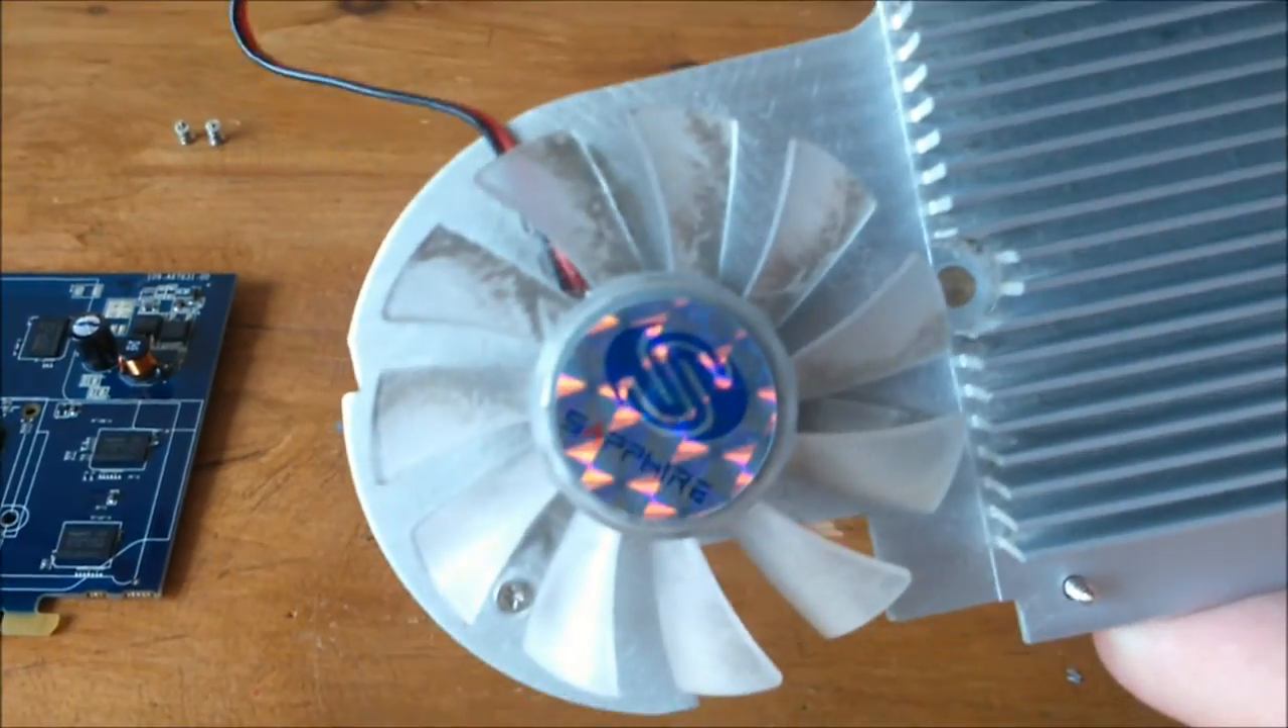As you can see all that dust under the fan so I now need to take the fan off.